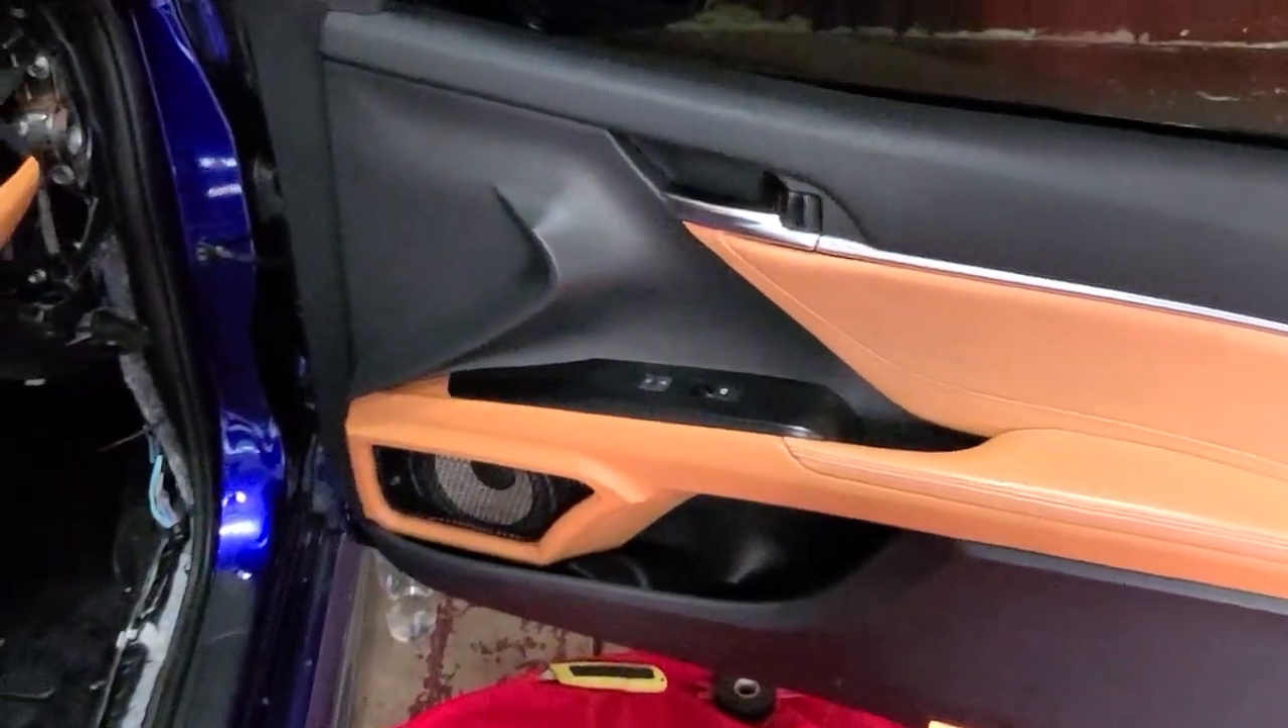Okay guys so the panel is back on.